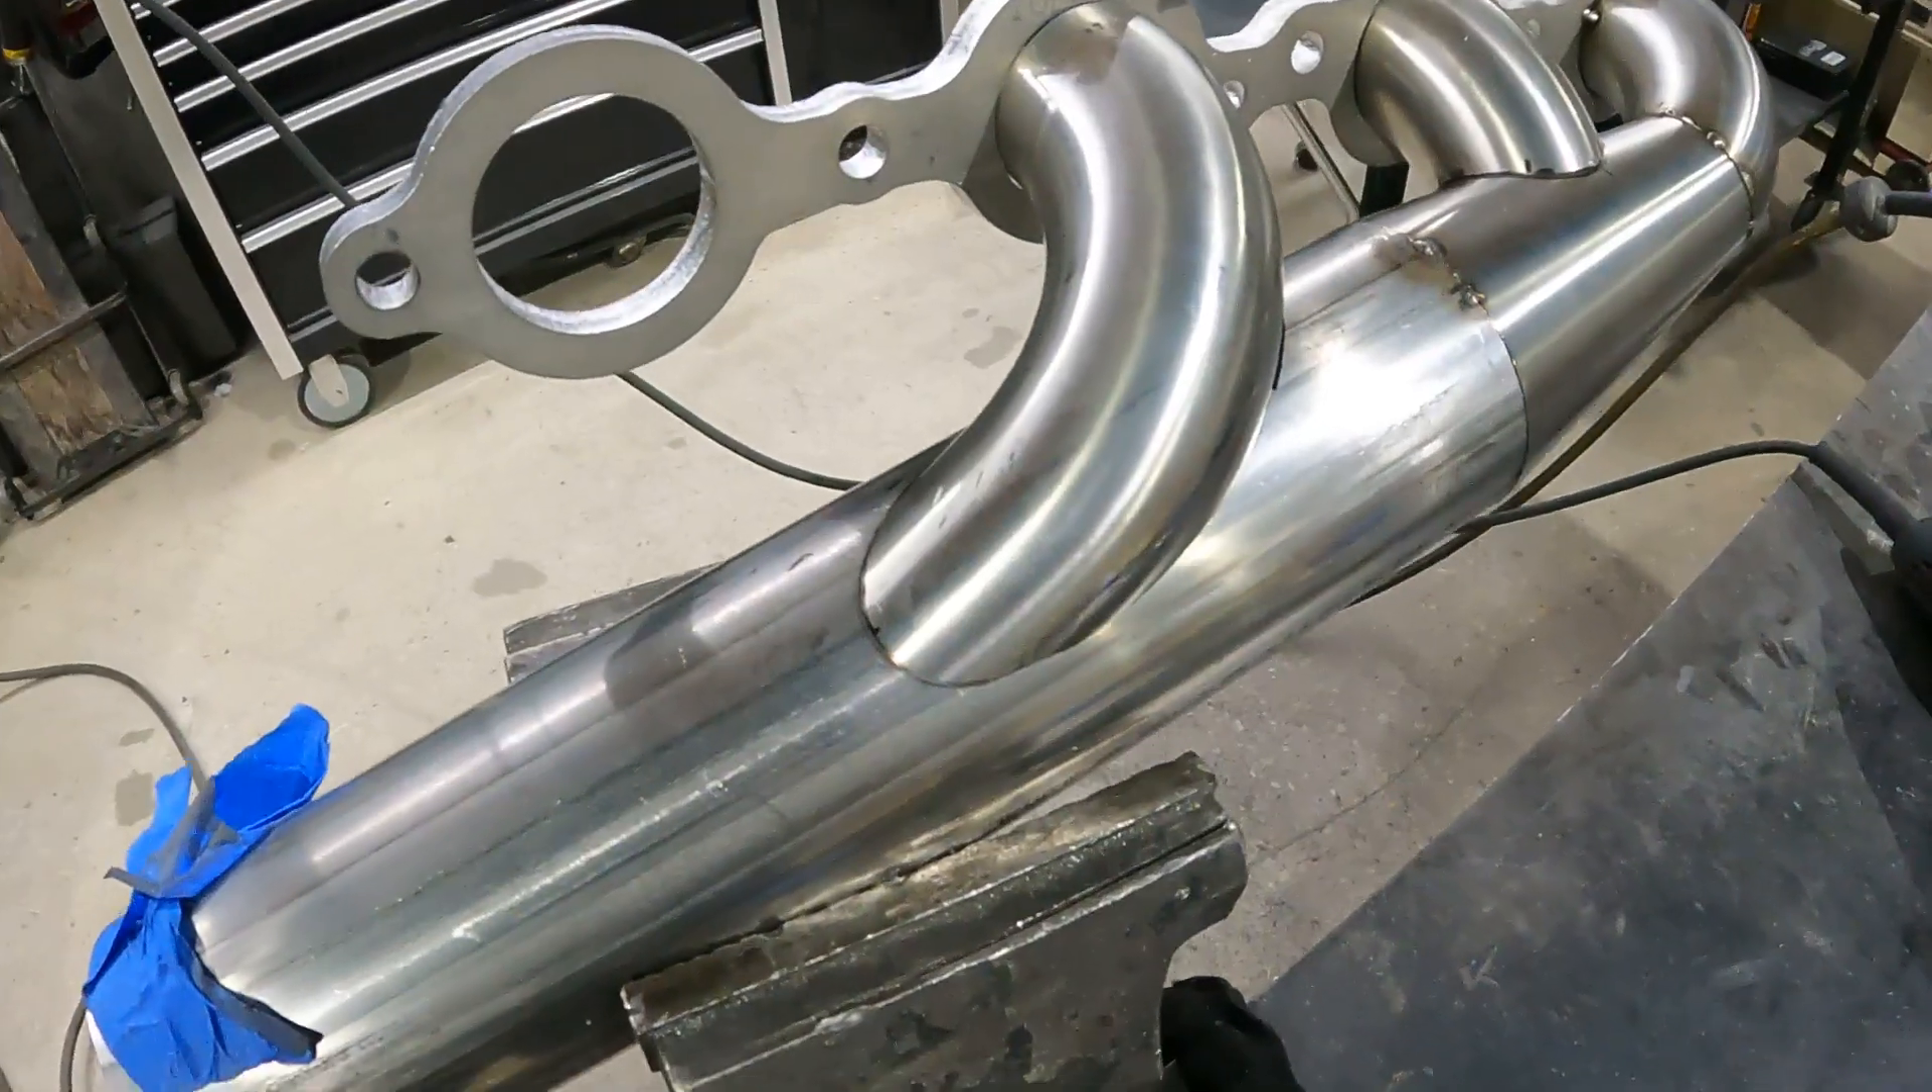Okay, we've got our third cylinder all coped up now. You can see there's a nice tight fit, good for welding.